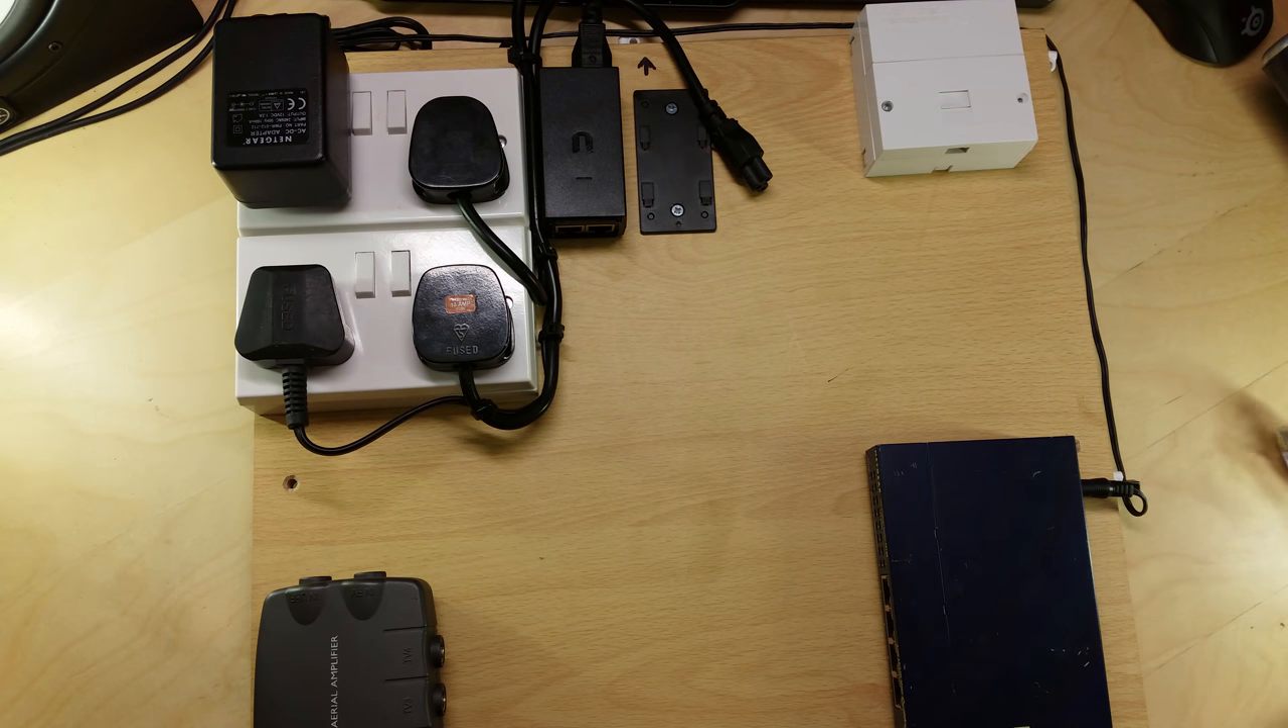I've installed lots of power cabling as you can see.